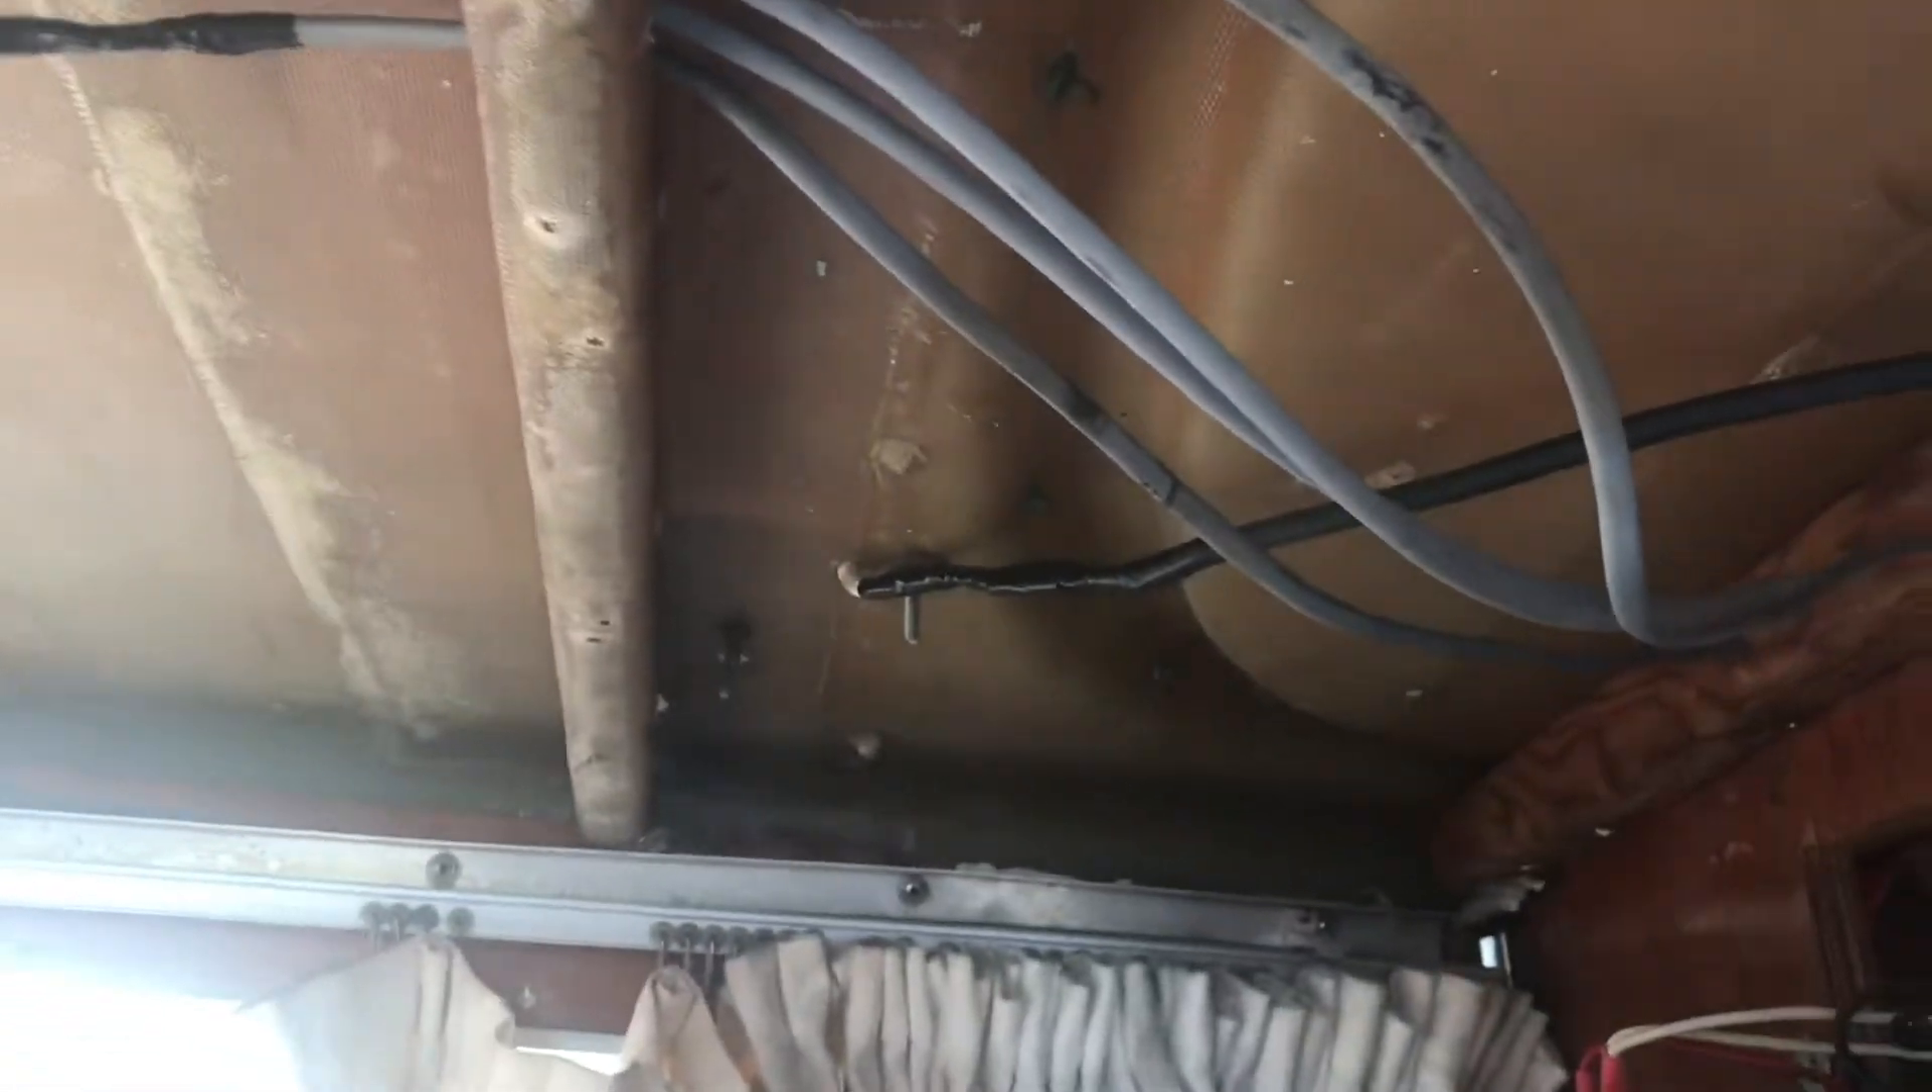I still have to put a ceiling in here.